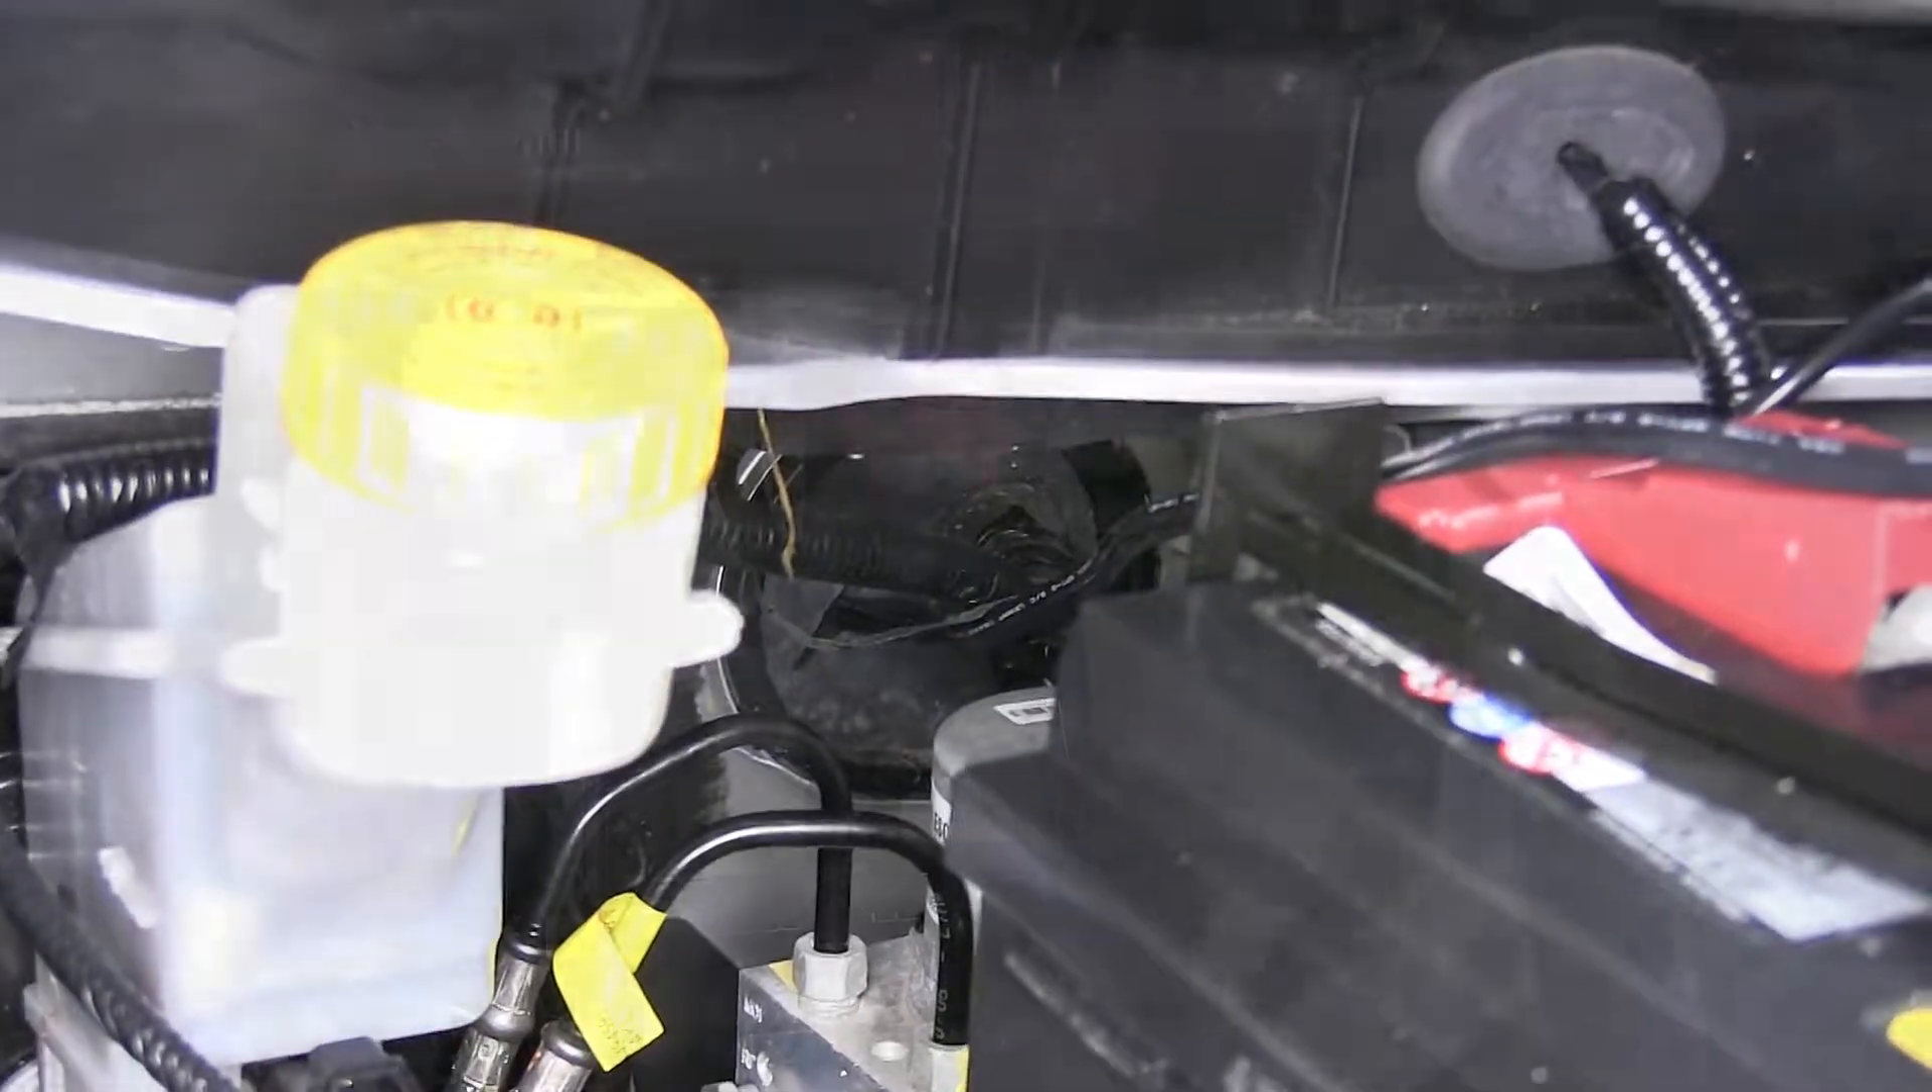Now as you can see, we've got the wire routed through that hole that I cut in that grommet.